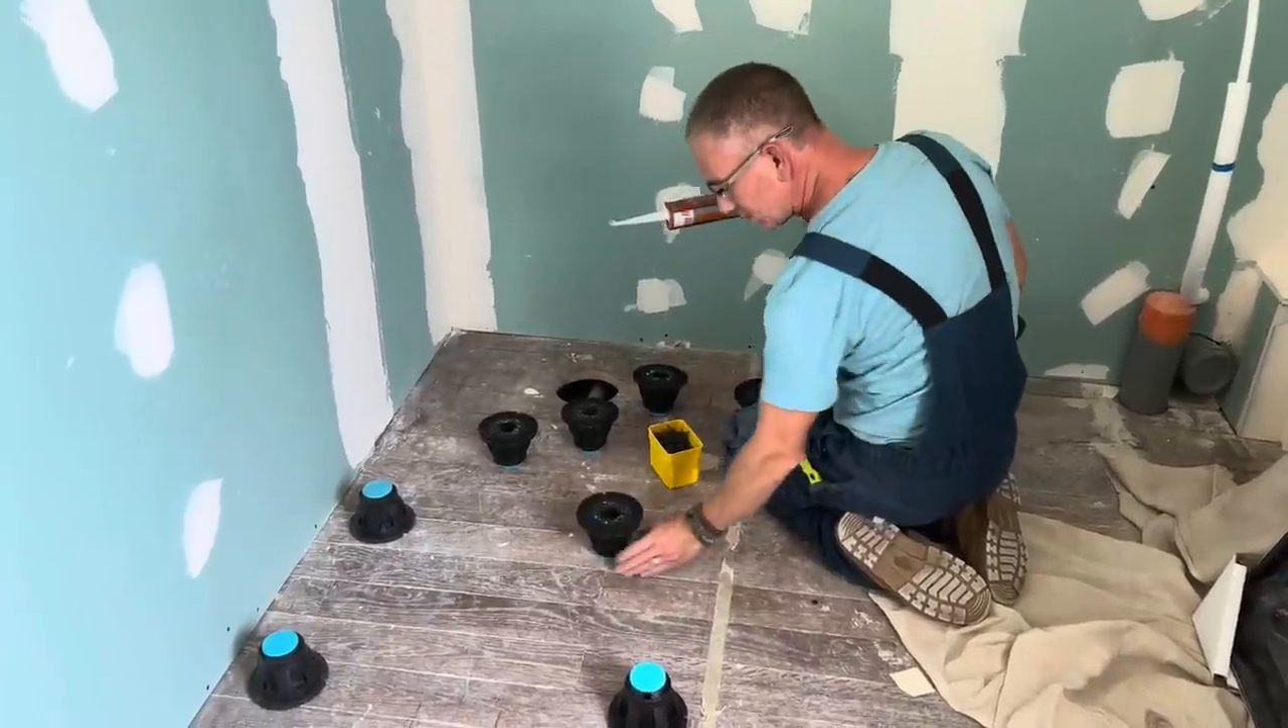I'm busy putting on the stands for the shower, the stabilizing footings.